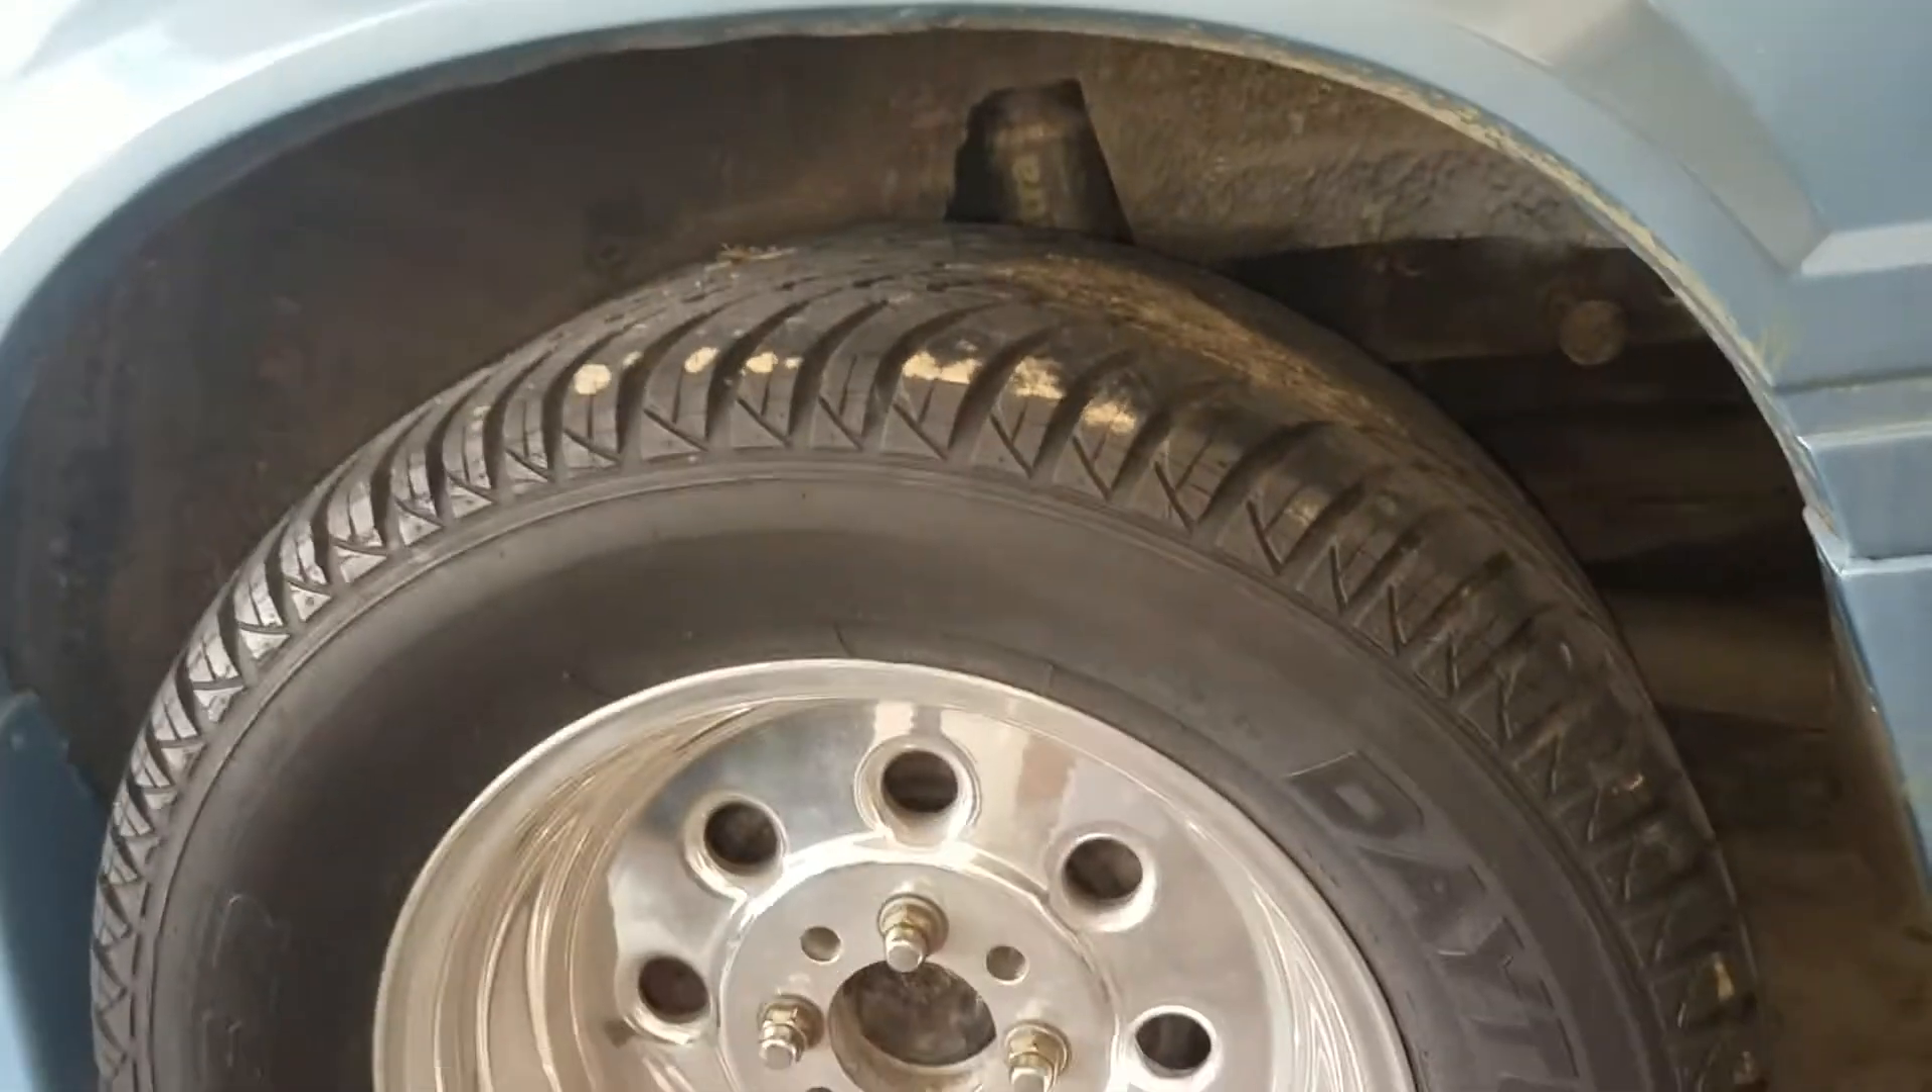What's on here right now, these are, um, 295 50 series, and if you can see, these 50 series leave a huge gap, you know, and I don't really like that.